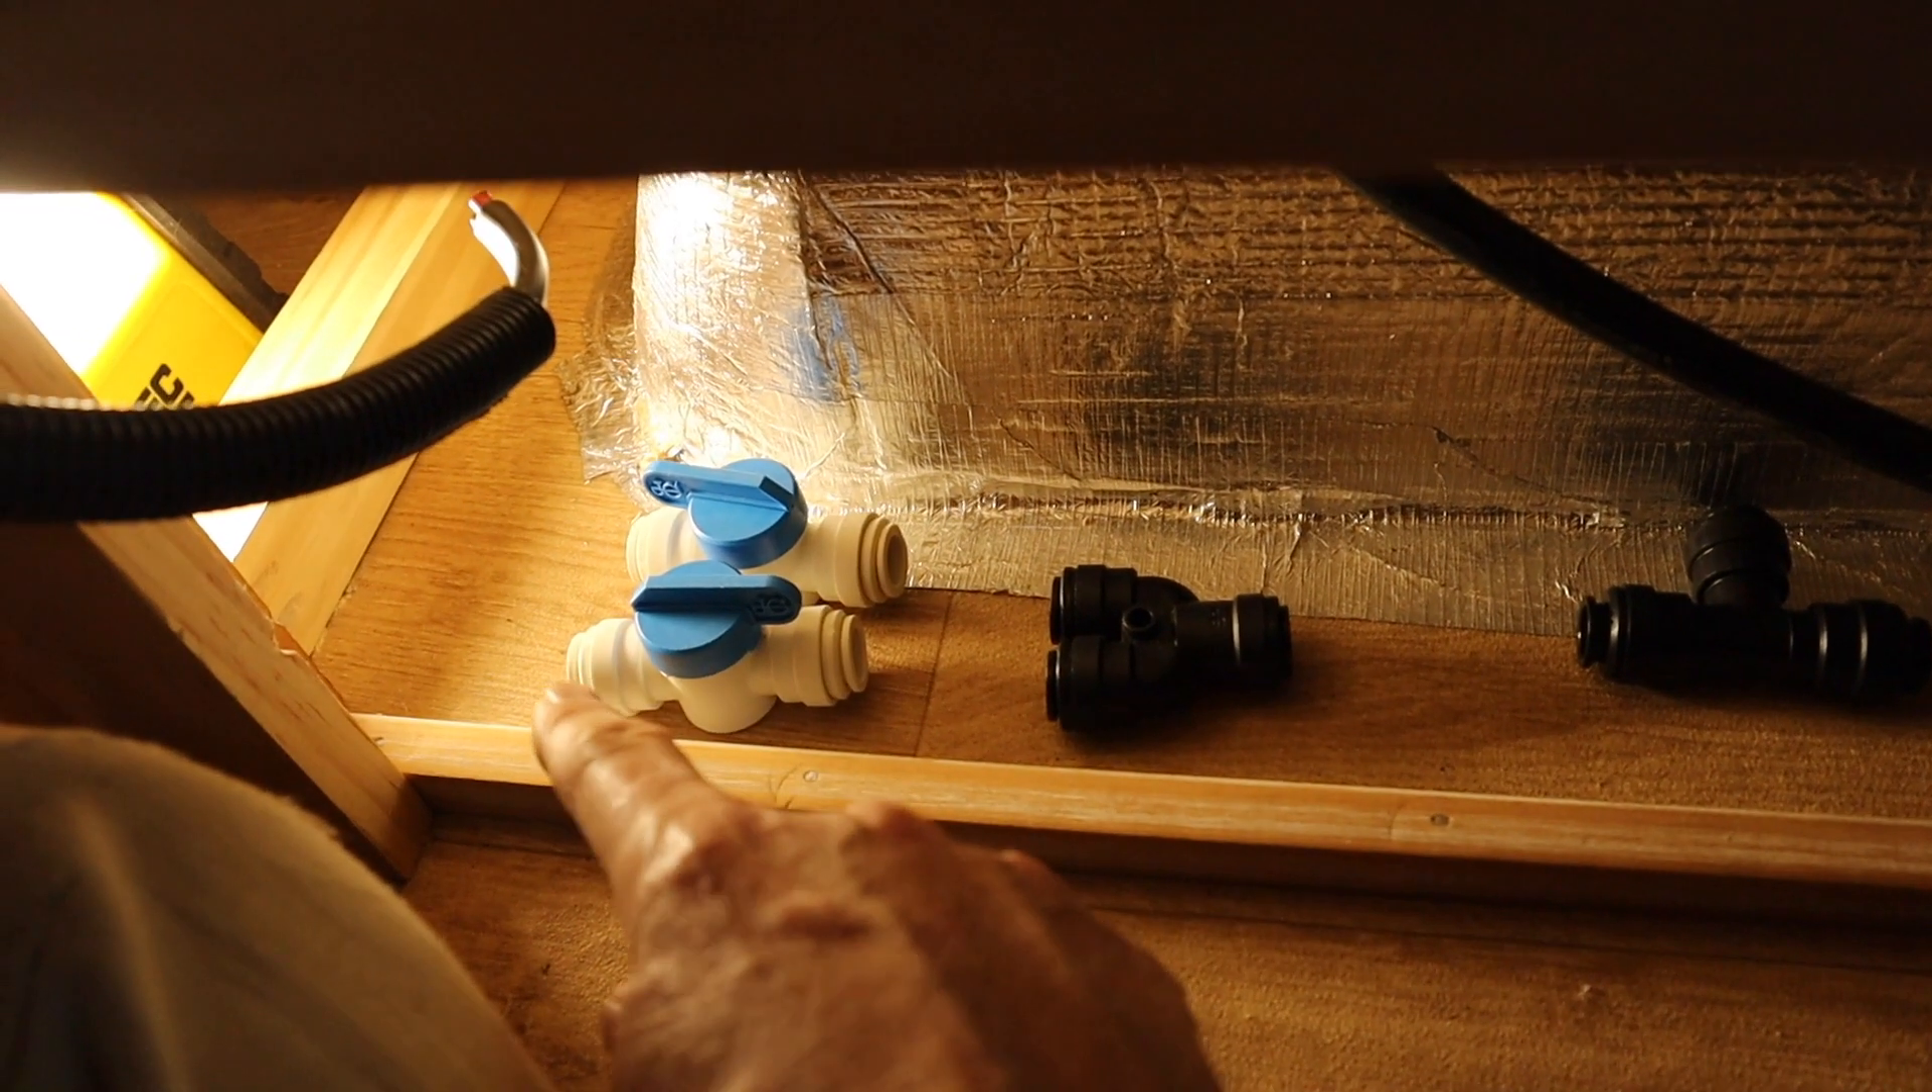Now obviously i don't have the tanks at the front connected yet so there's no pipes here.